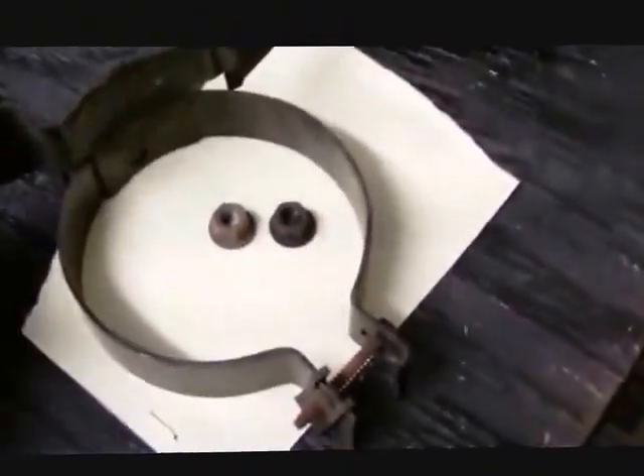Okay I've just taken off this accumulator bracket from under the hood.